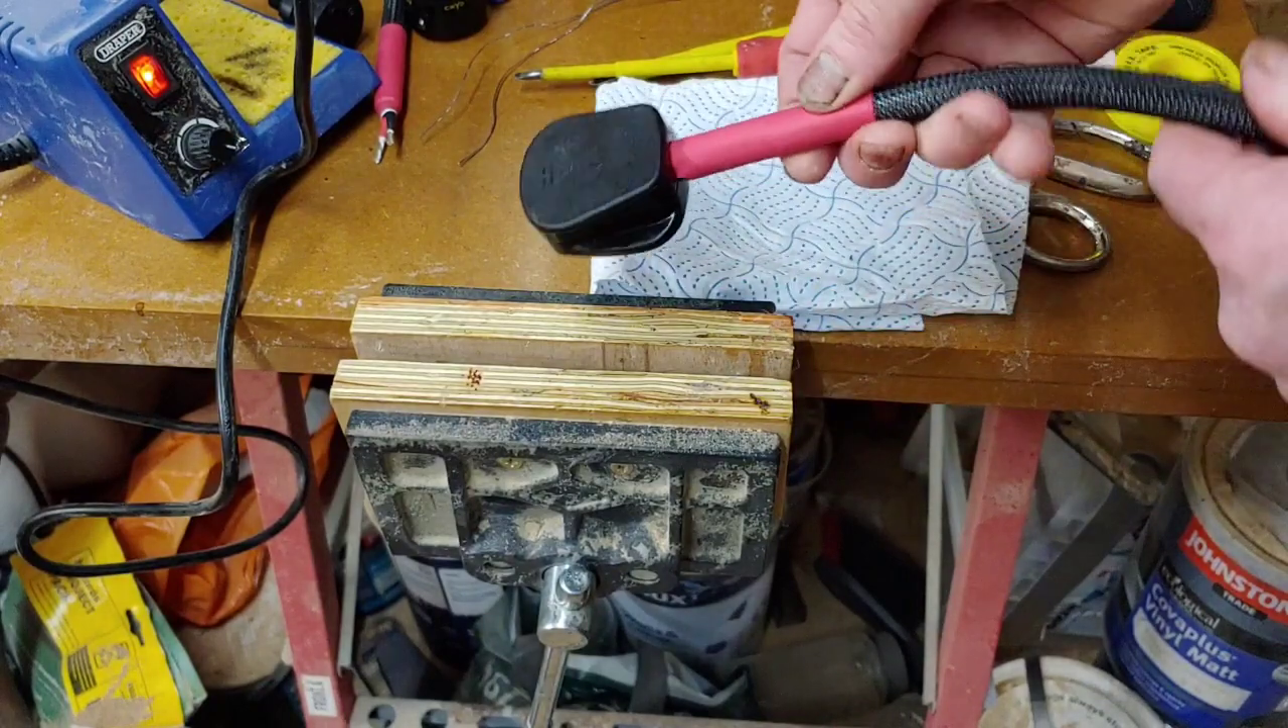Now so that's our plug end totally fitted on nice and neat.